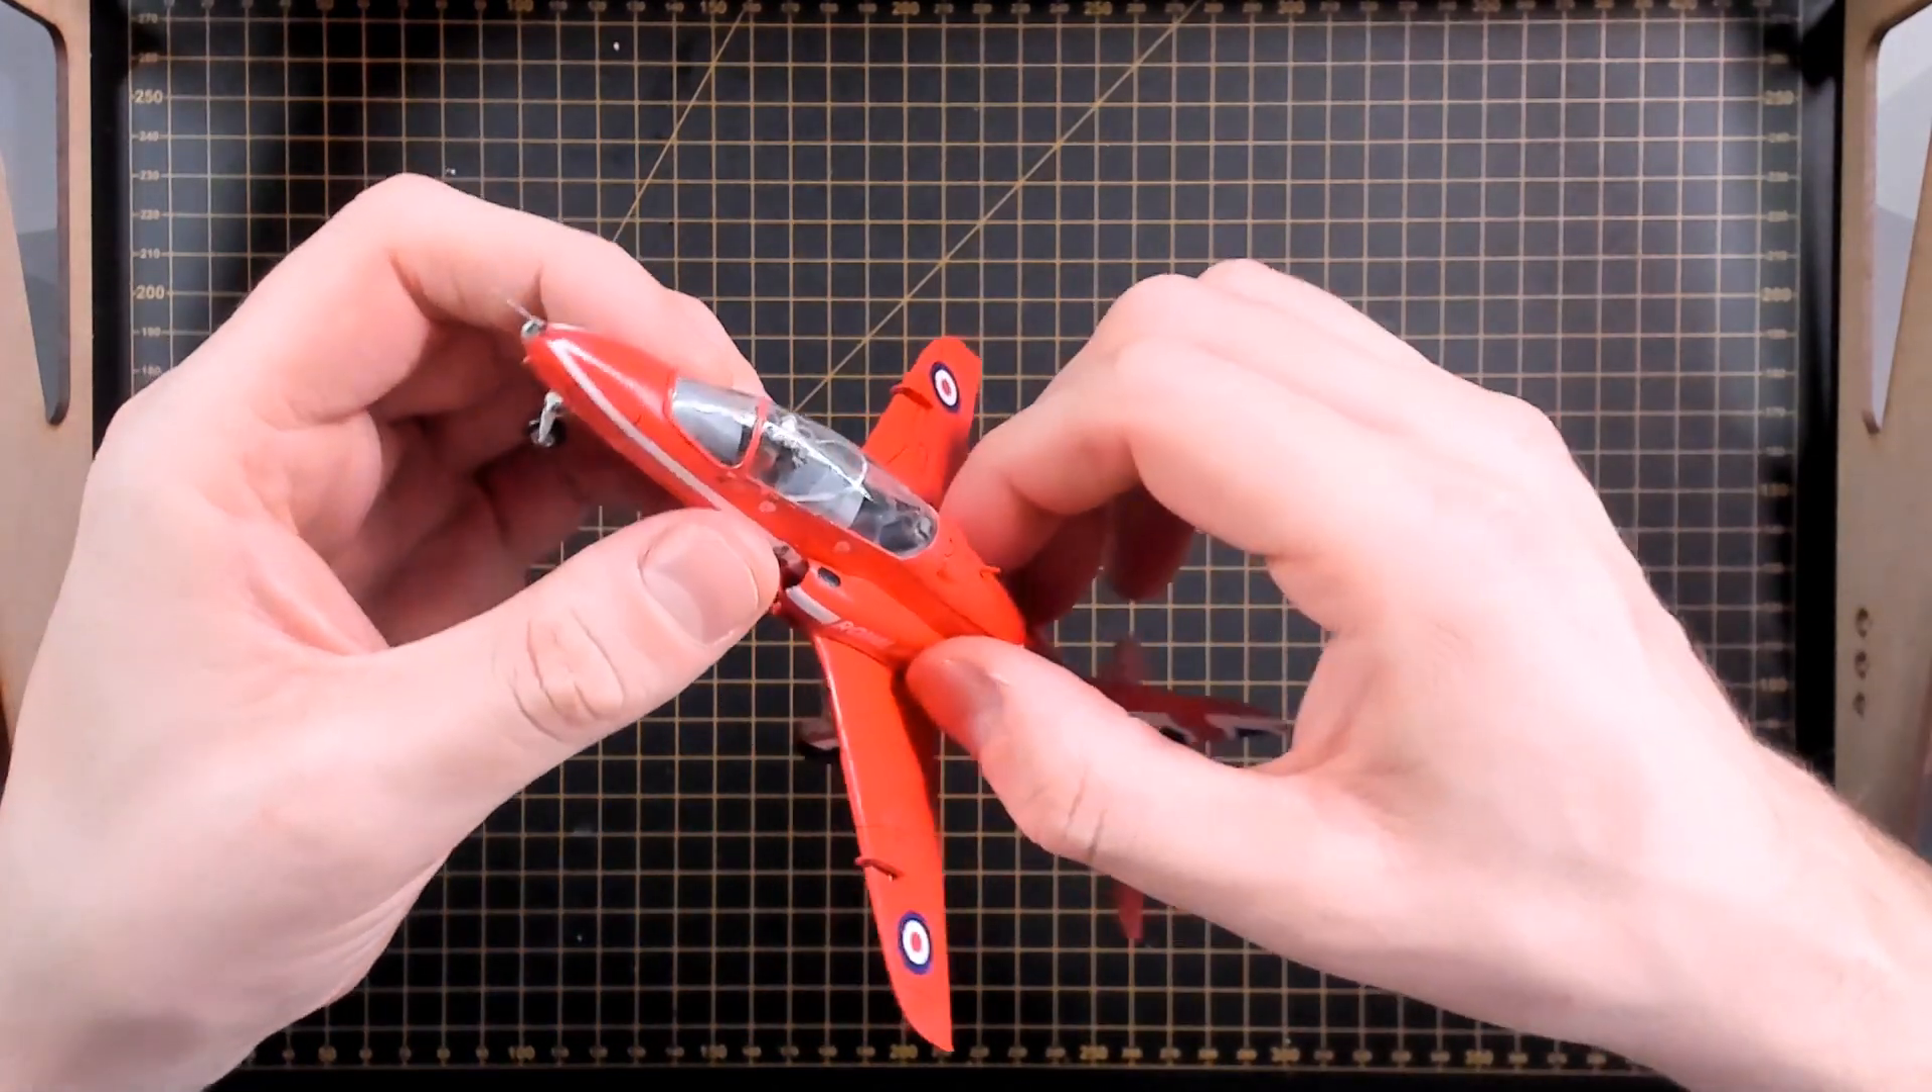Canopy's gone down great.